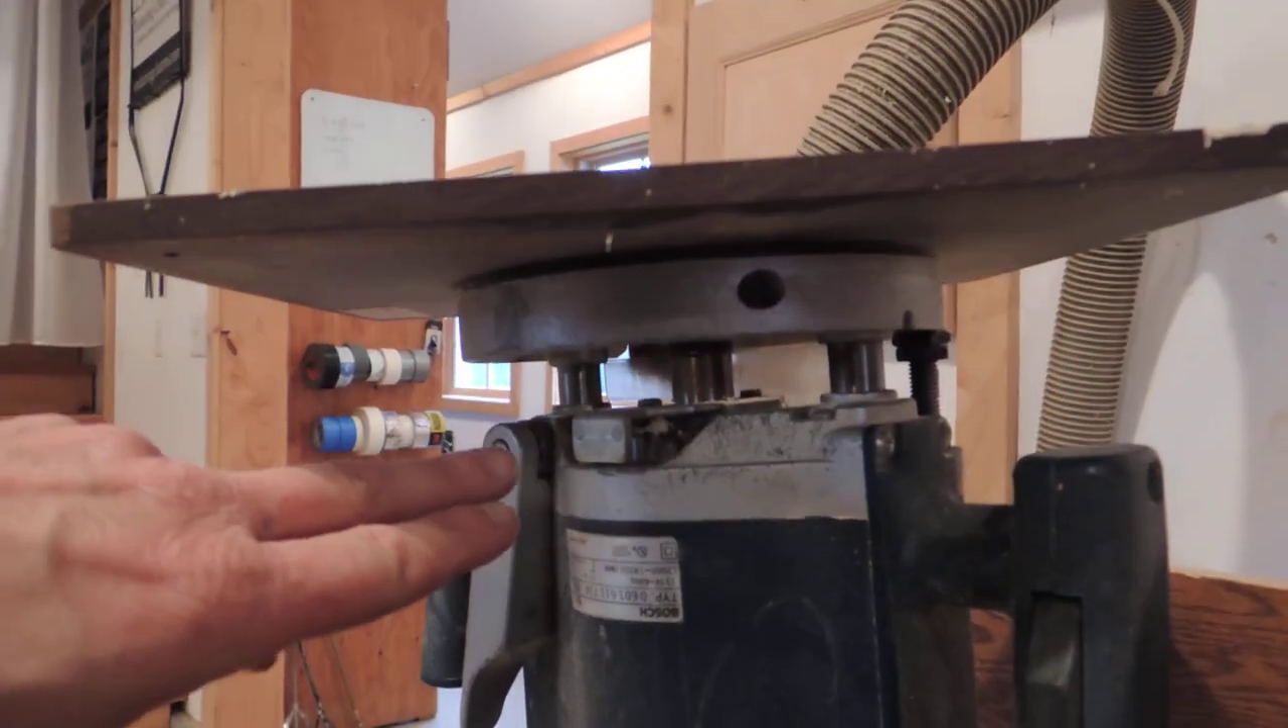It's a 1611 and you know you mounted the the router to the bottom of the plate there.